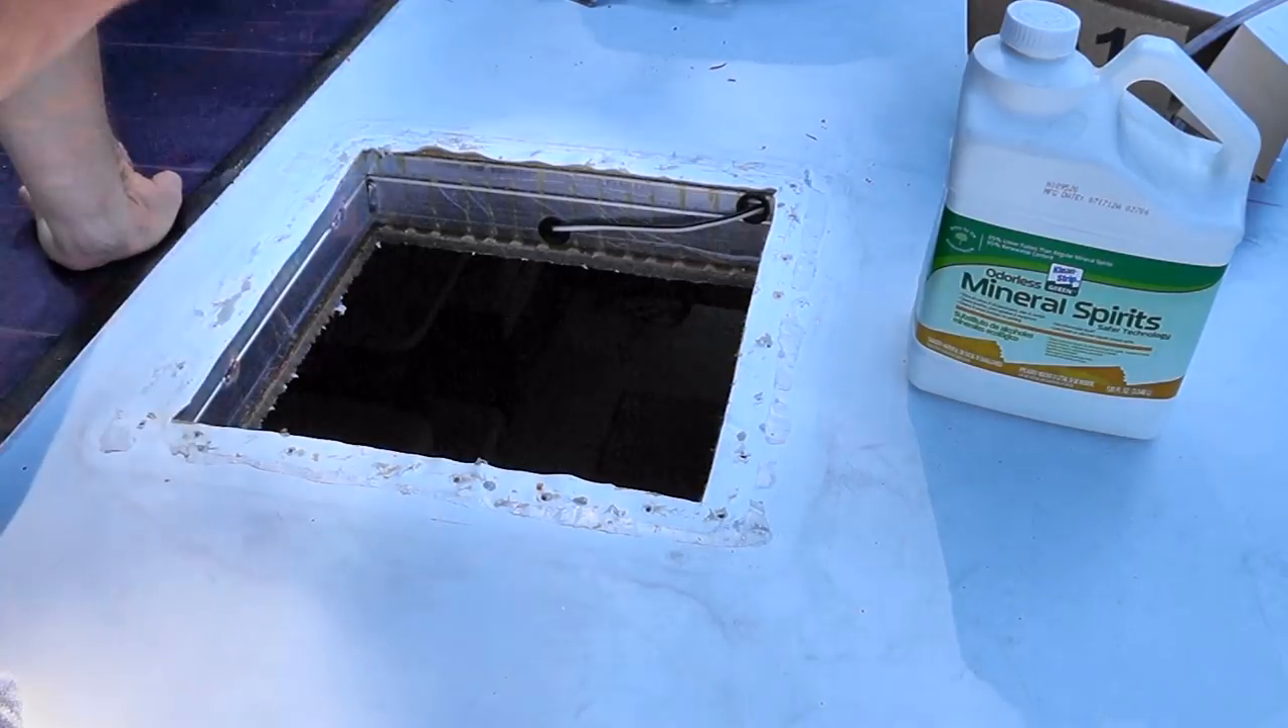I'm almost done removing the old vent and all this old Dicor and sealant stuff.